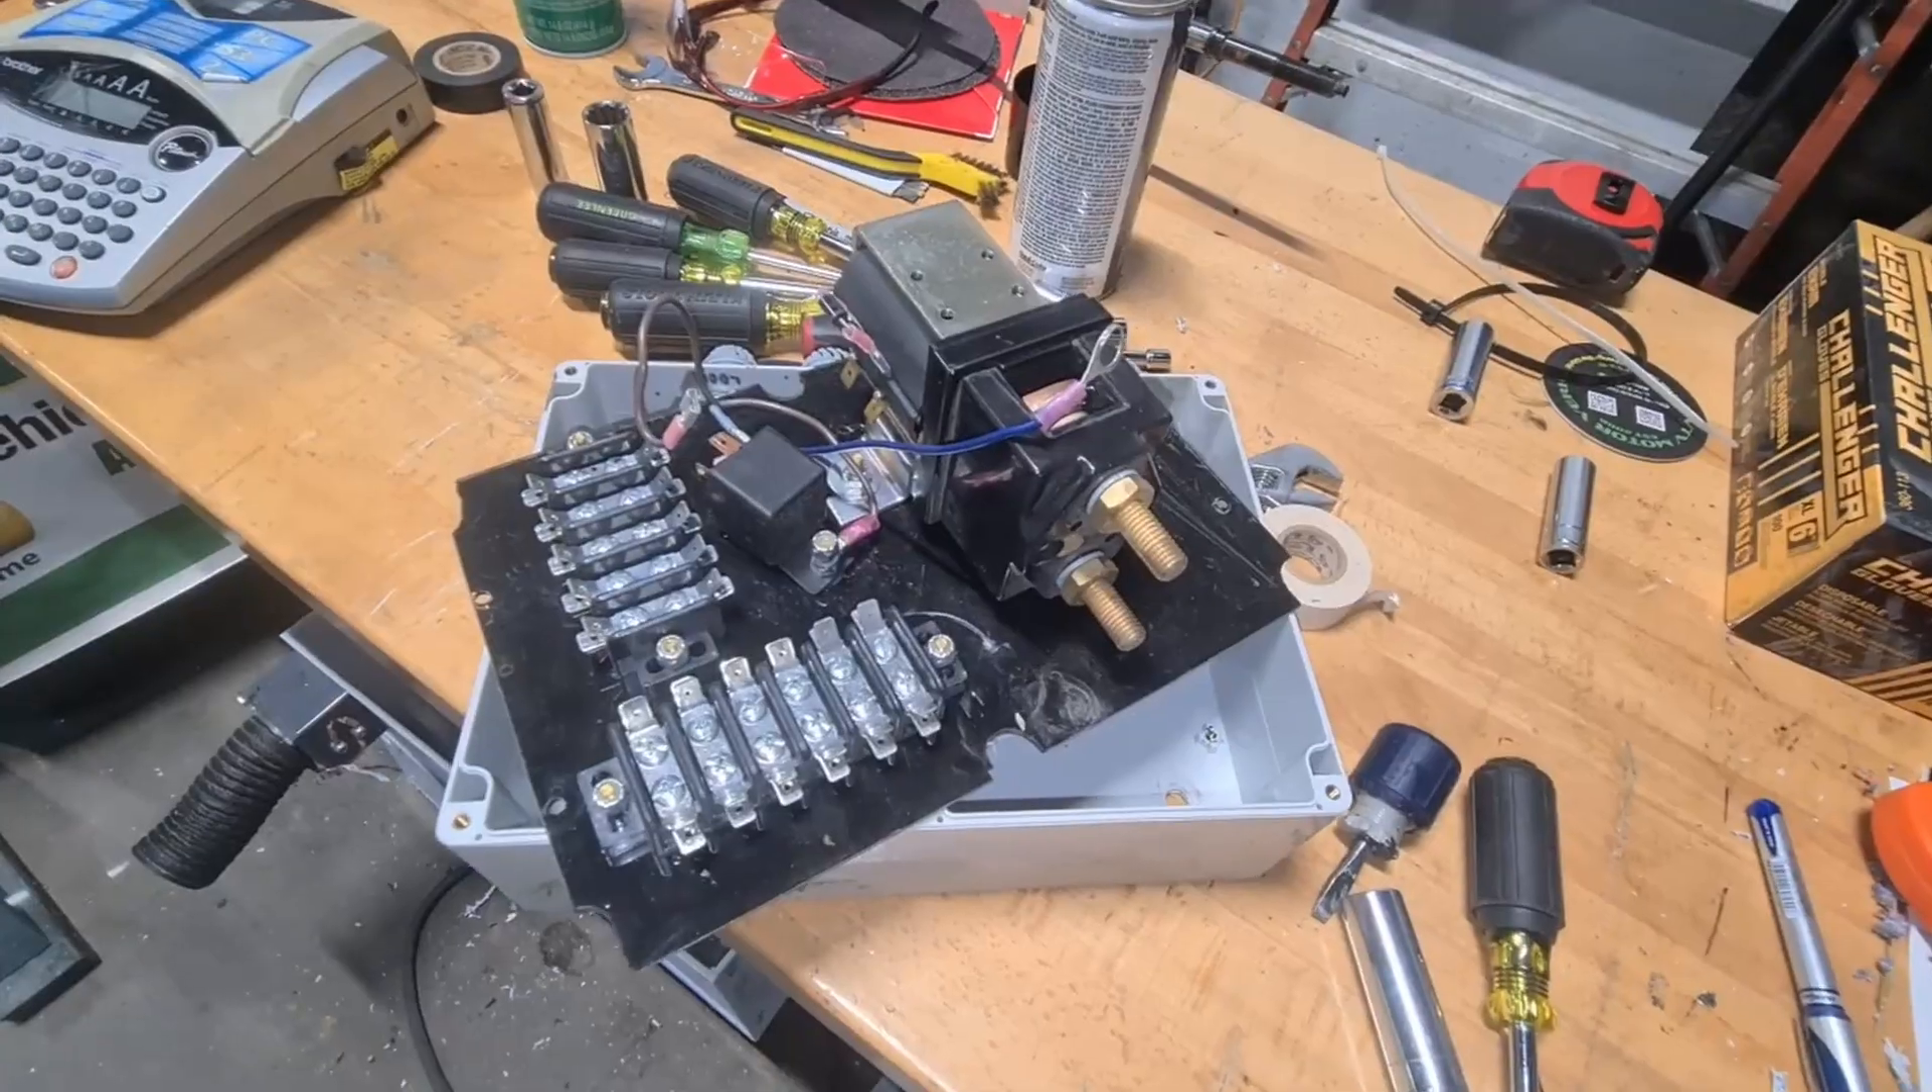Now the contactor box is out, and I remember why I hated it so much.